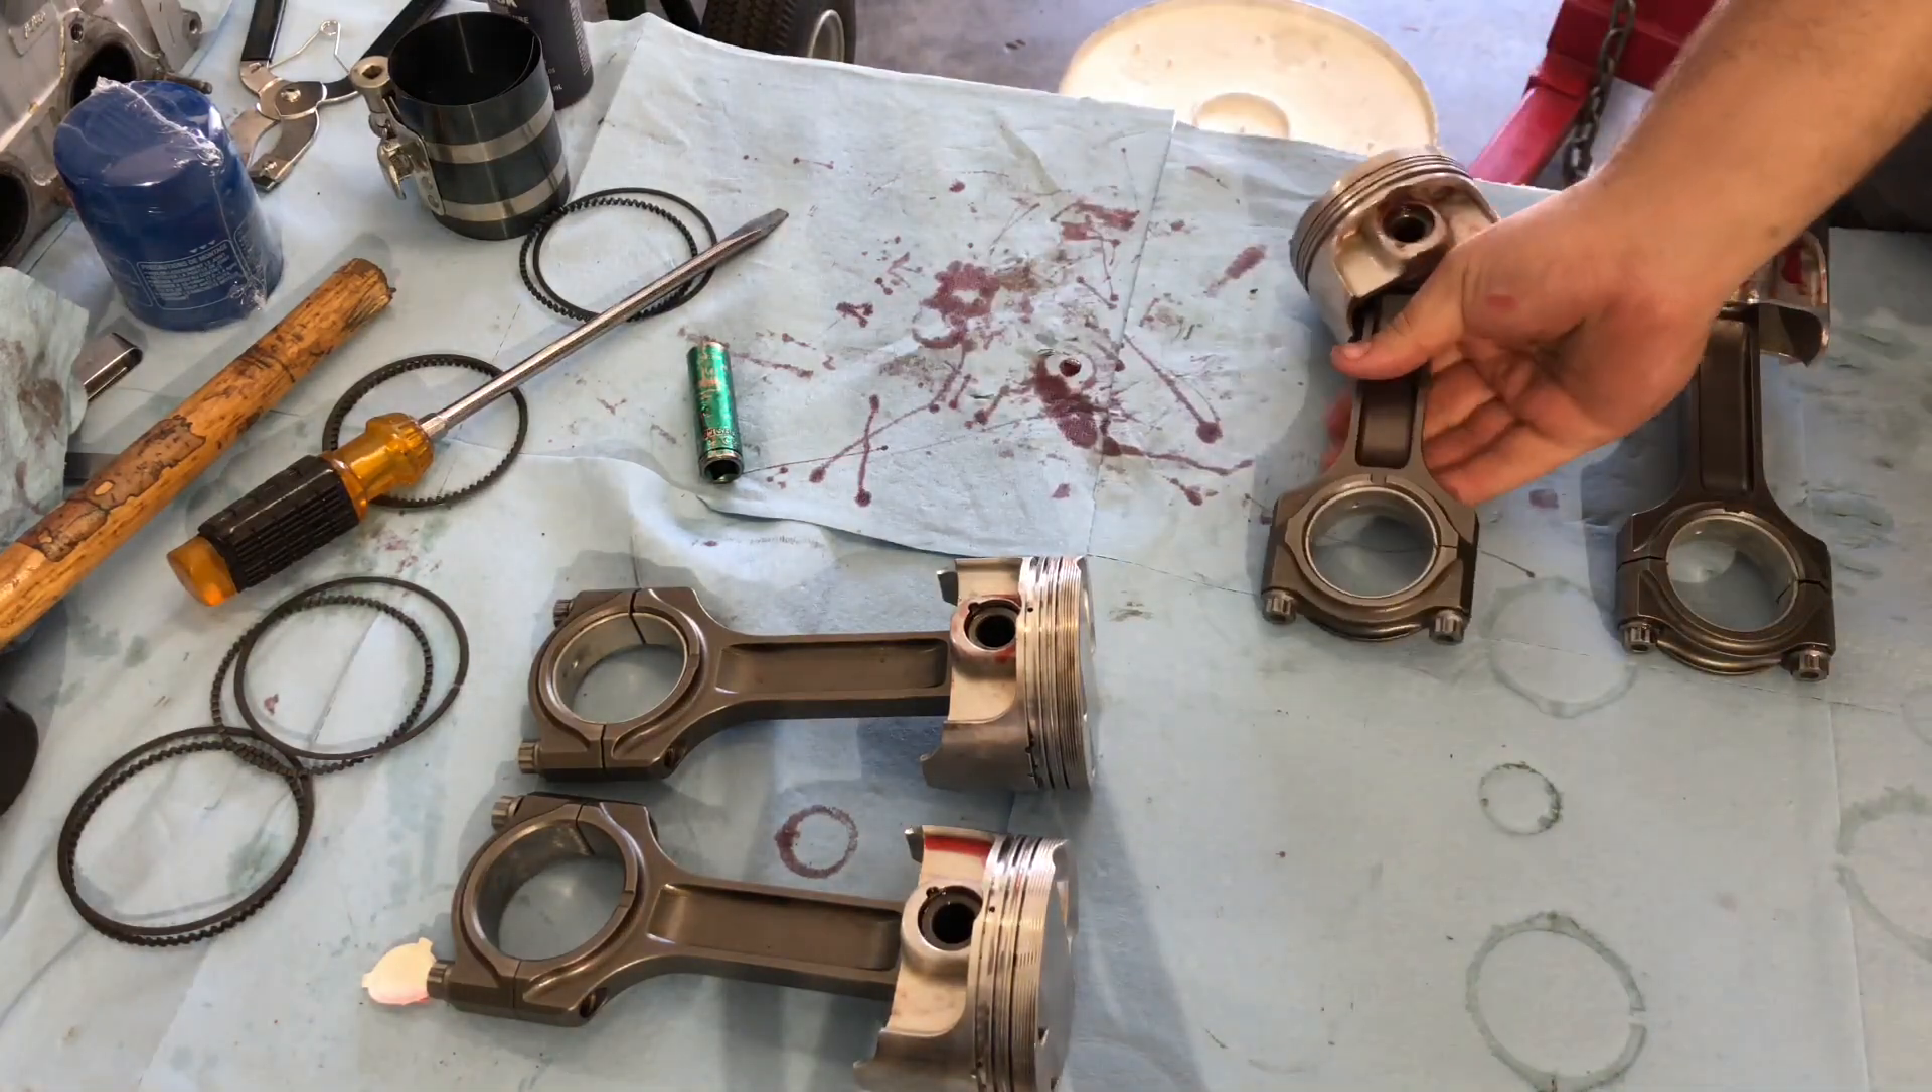We got all the pistons on the rods.